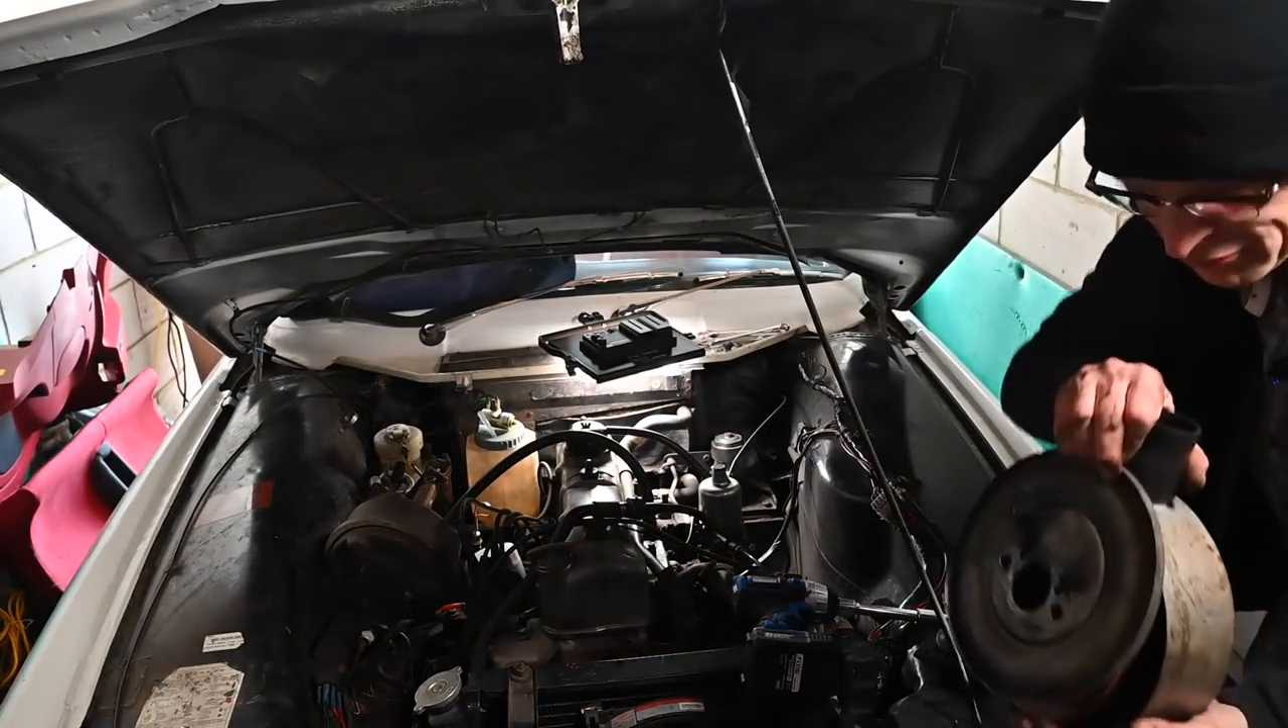There we go, so the air filter is off, giving me a lot more access.